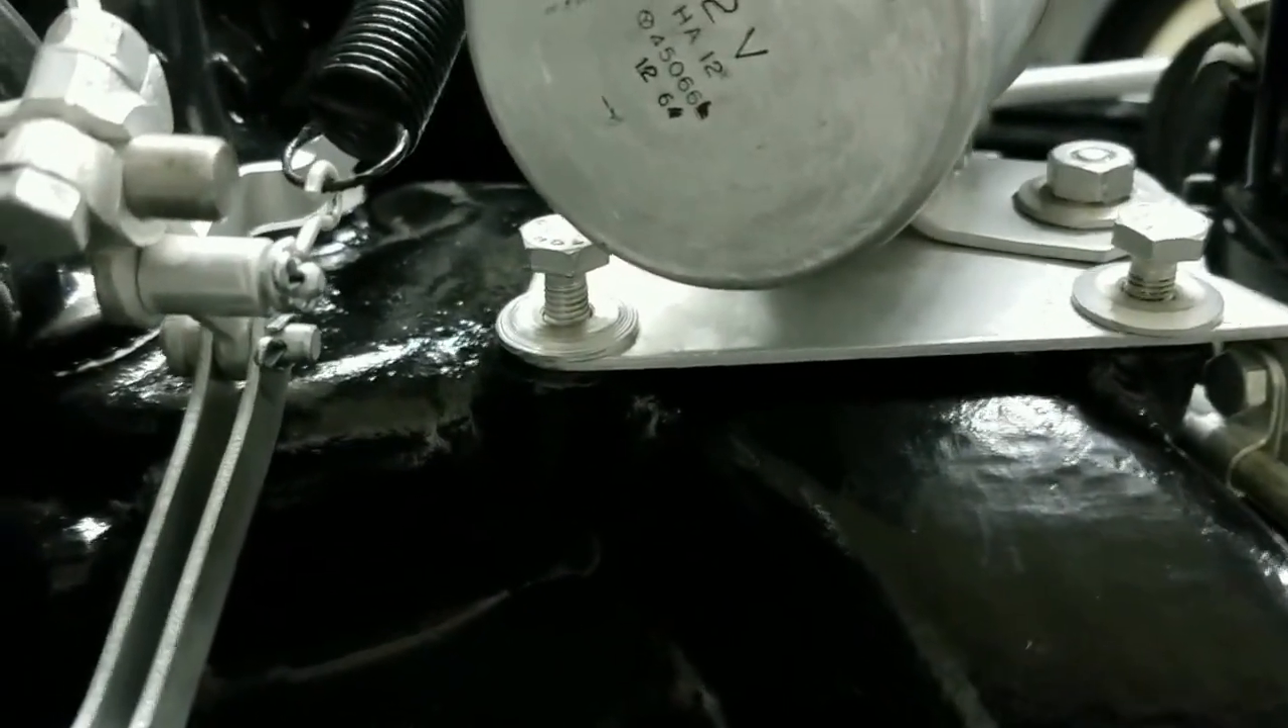I got my two screws started there with my bolt started.